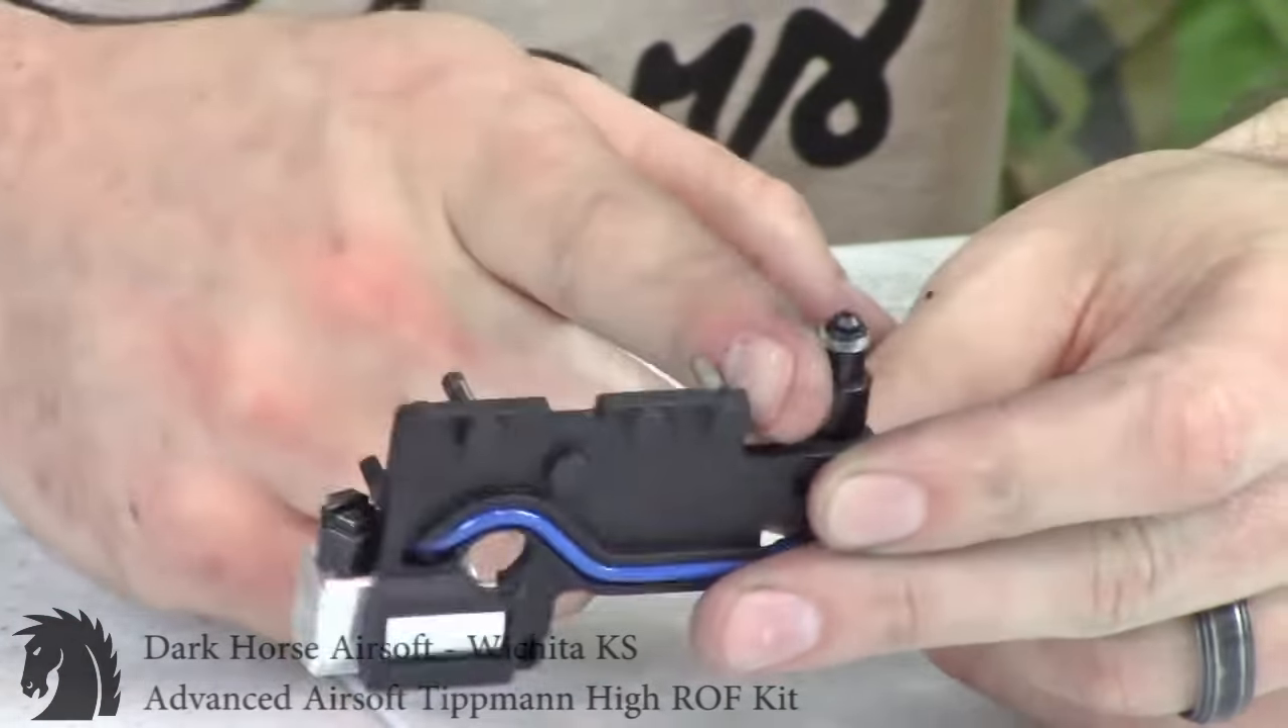So the blue hose is installed here.